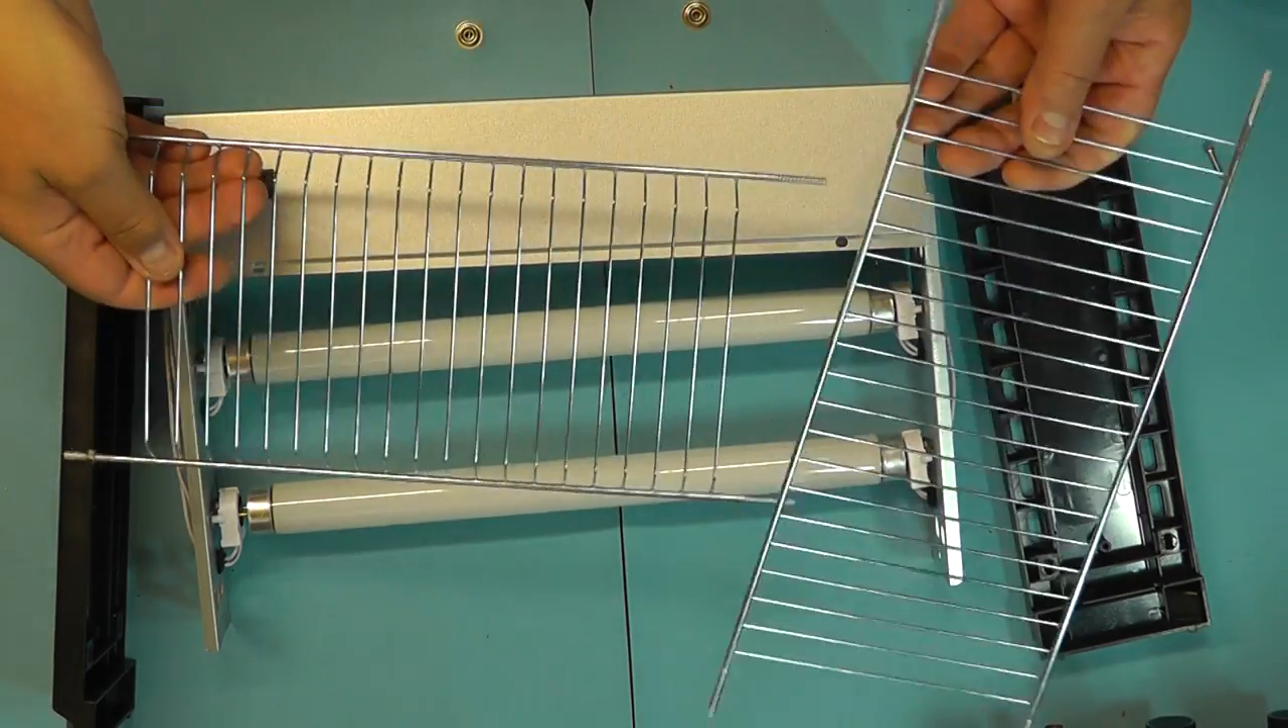Well there you see now I've removed the two wire grills which zap the insects.